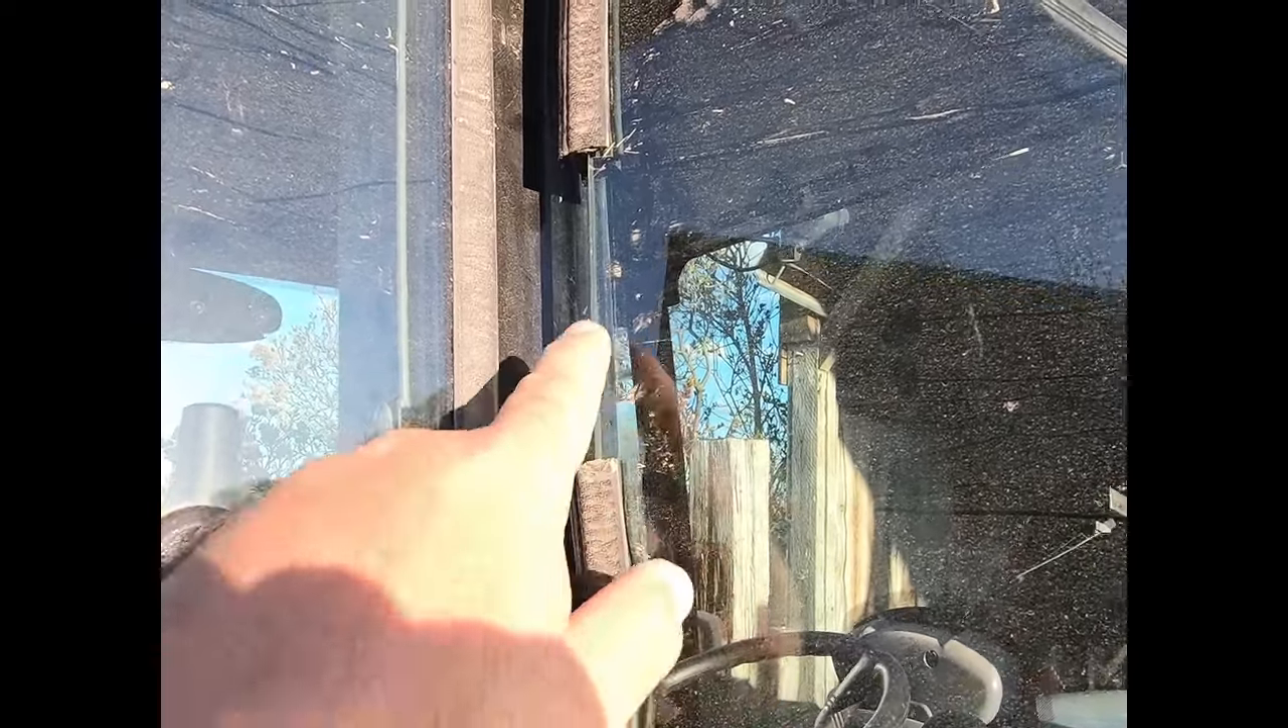First problem is this gap right here between the ends of the rubber.